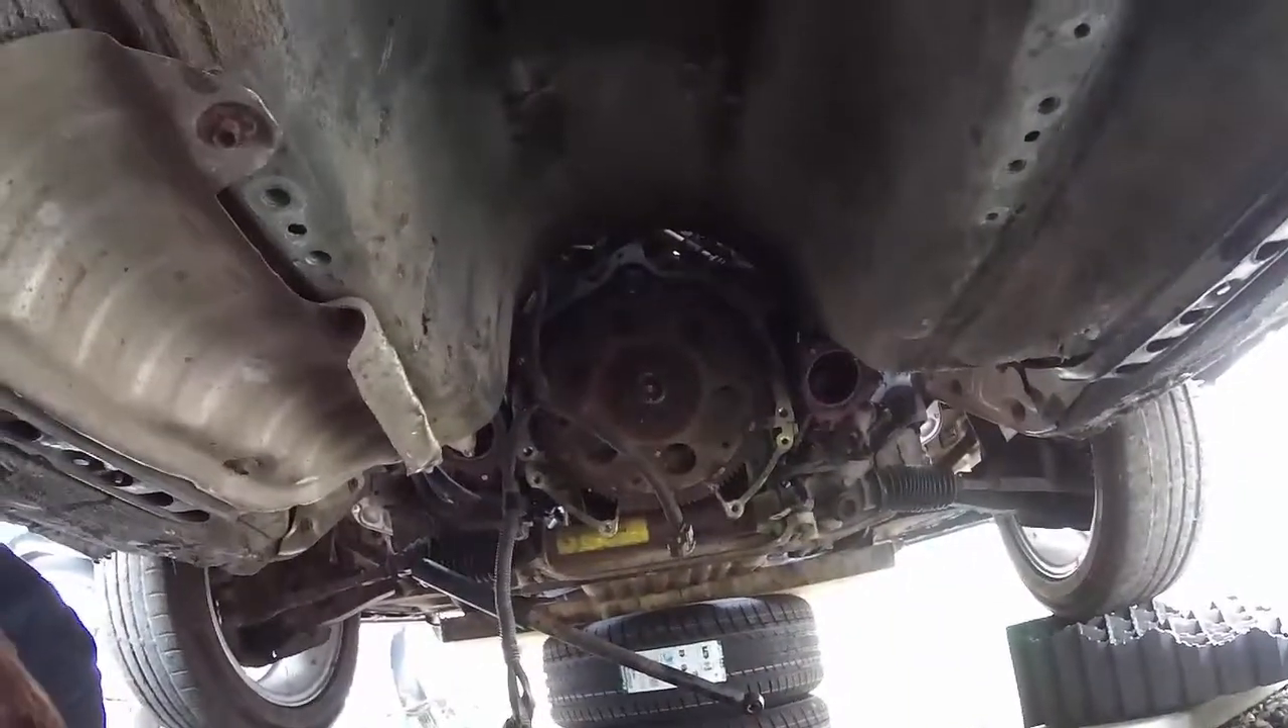Gearbox is out, right pull the jack out and there we have one very large gear box shaped hole in the bottom of an LS 400, after much struggle later.